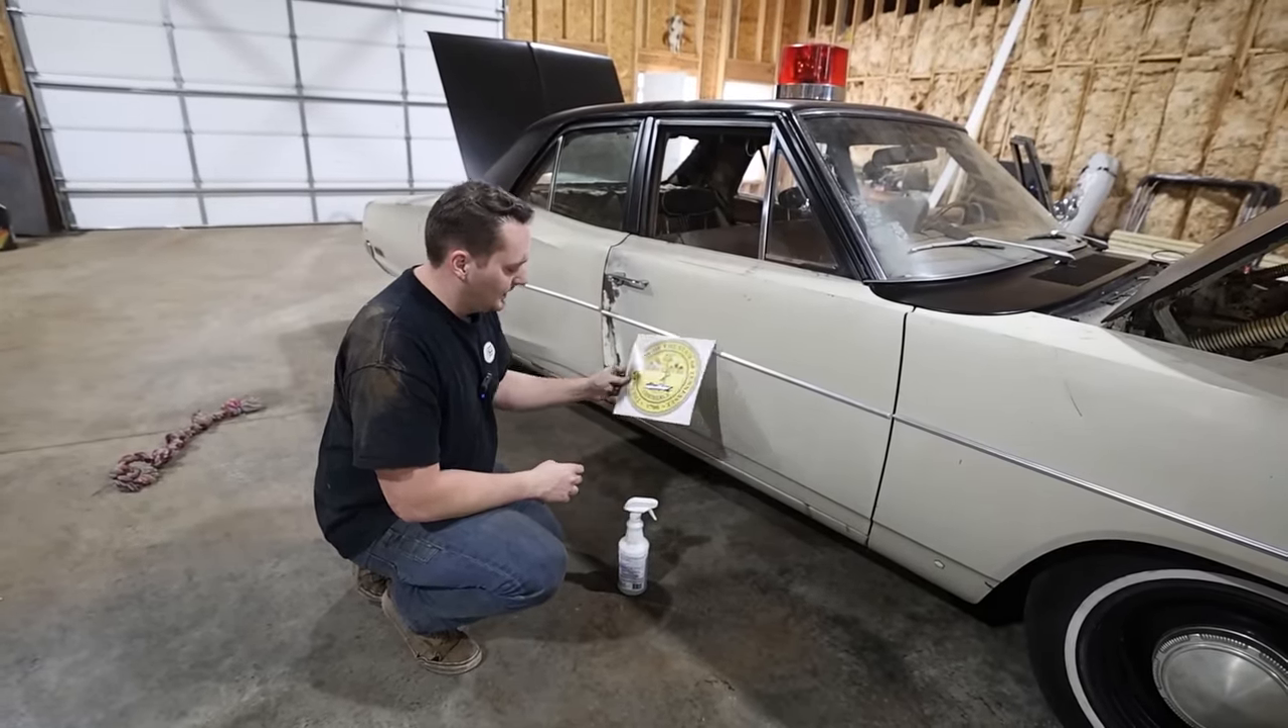The last little bit of our Tennessee State Patrol car is to get the Tennessee State Seal put on the door.